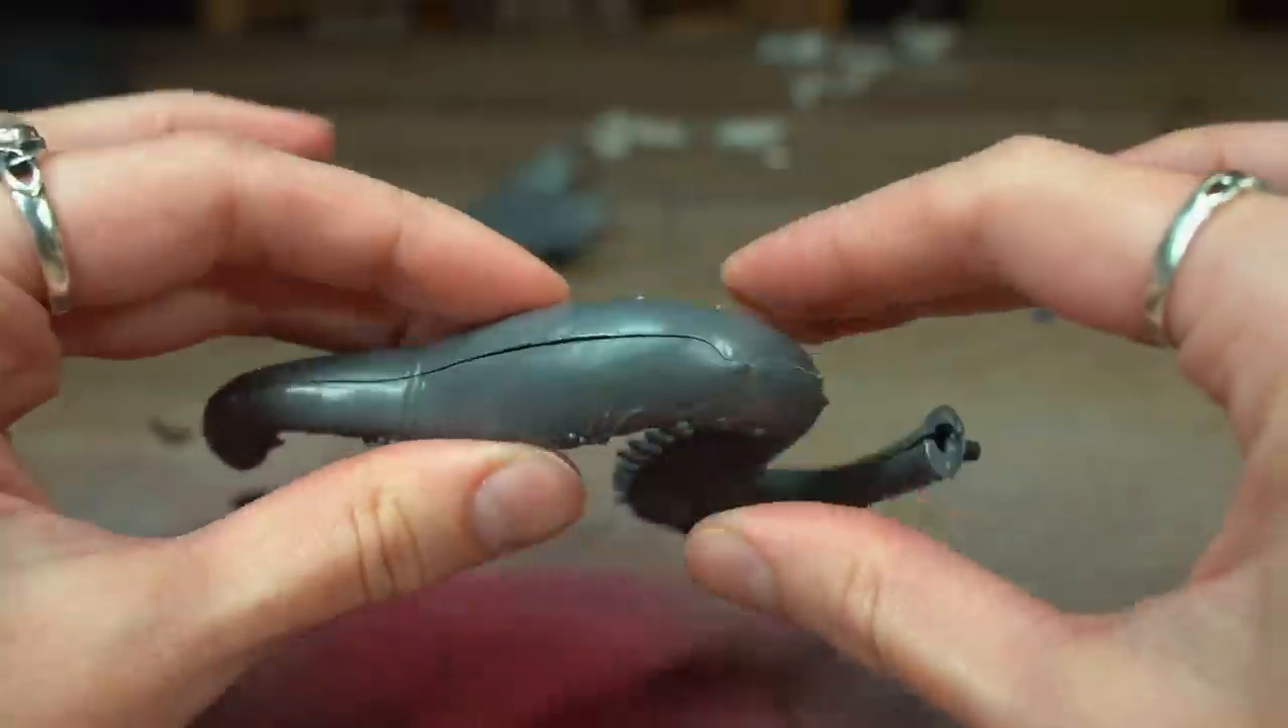It's an old kit and I'm seeing quite a few gaps that I'd like to fill.